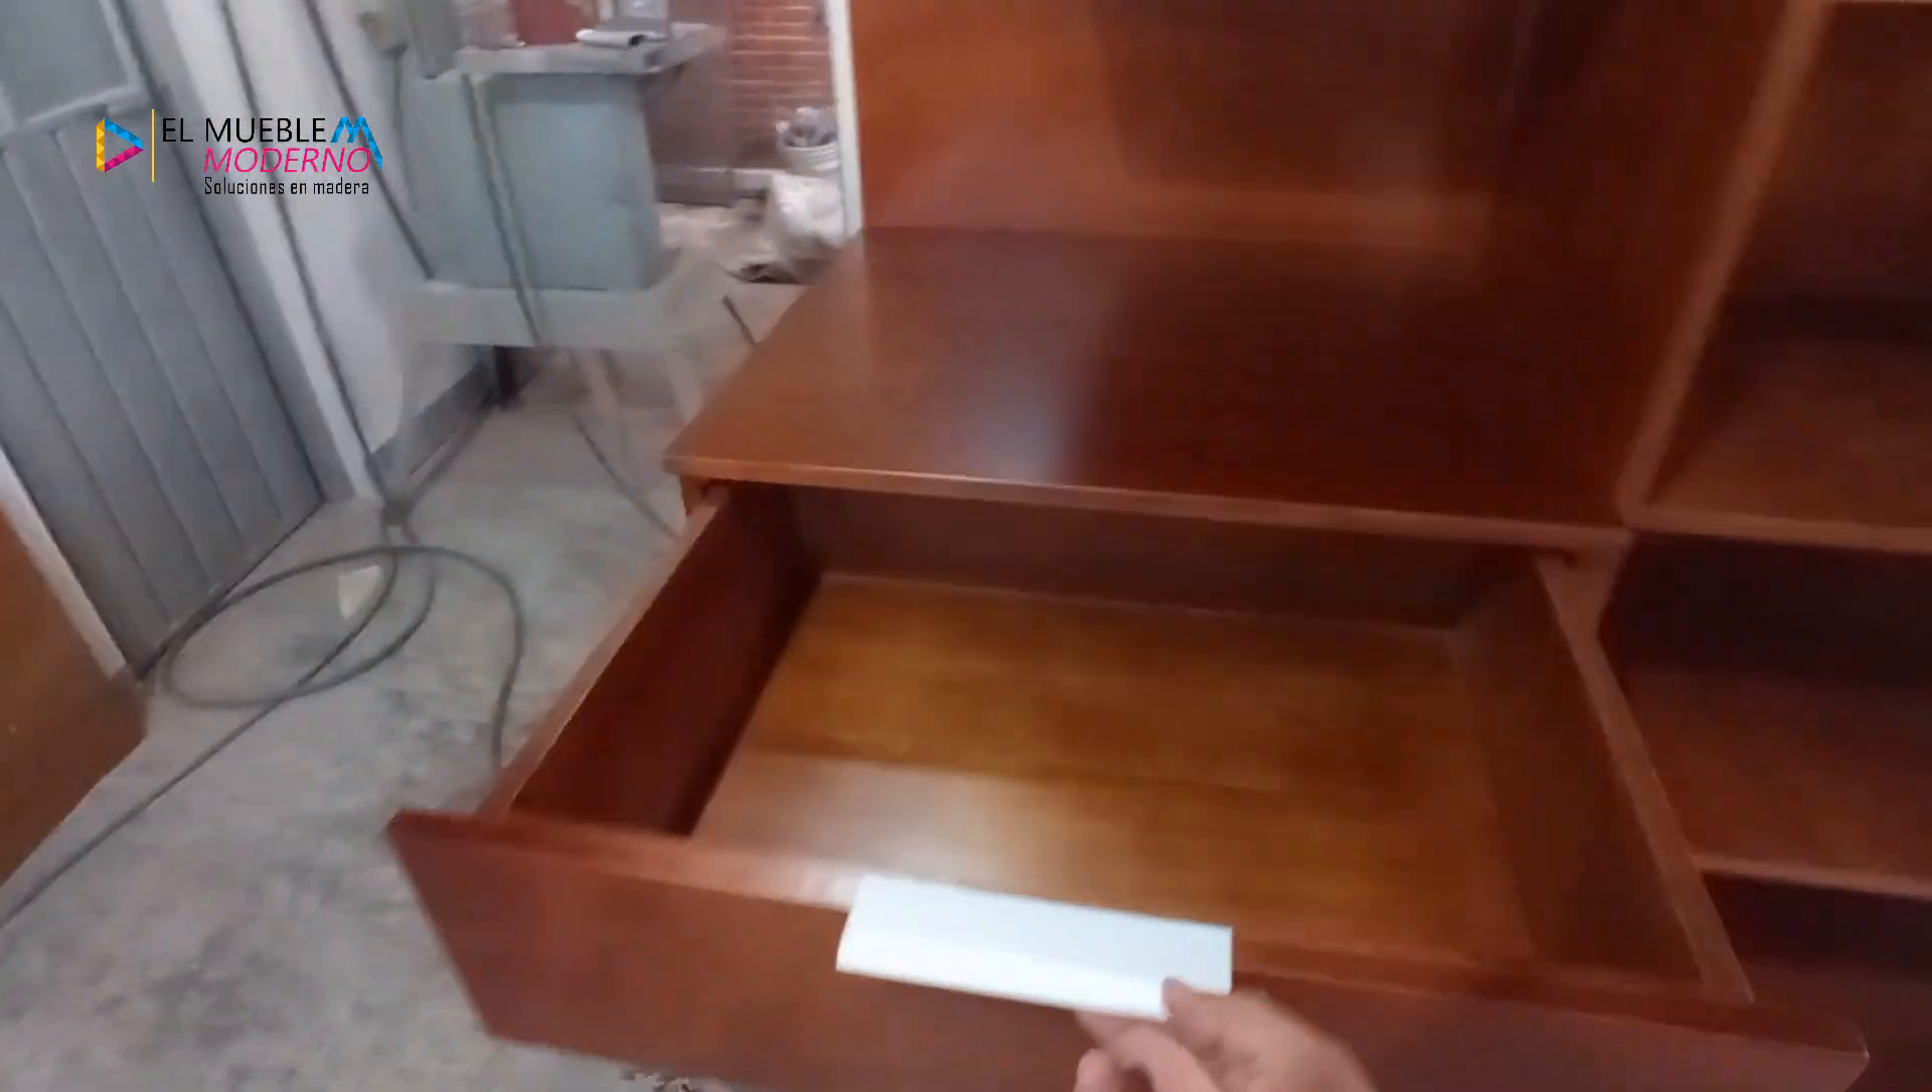Aquí ya están instaladas nuestras jaladeras.